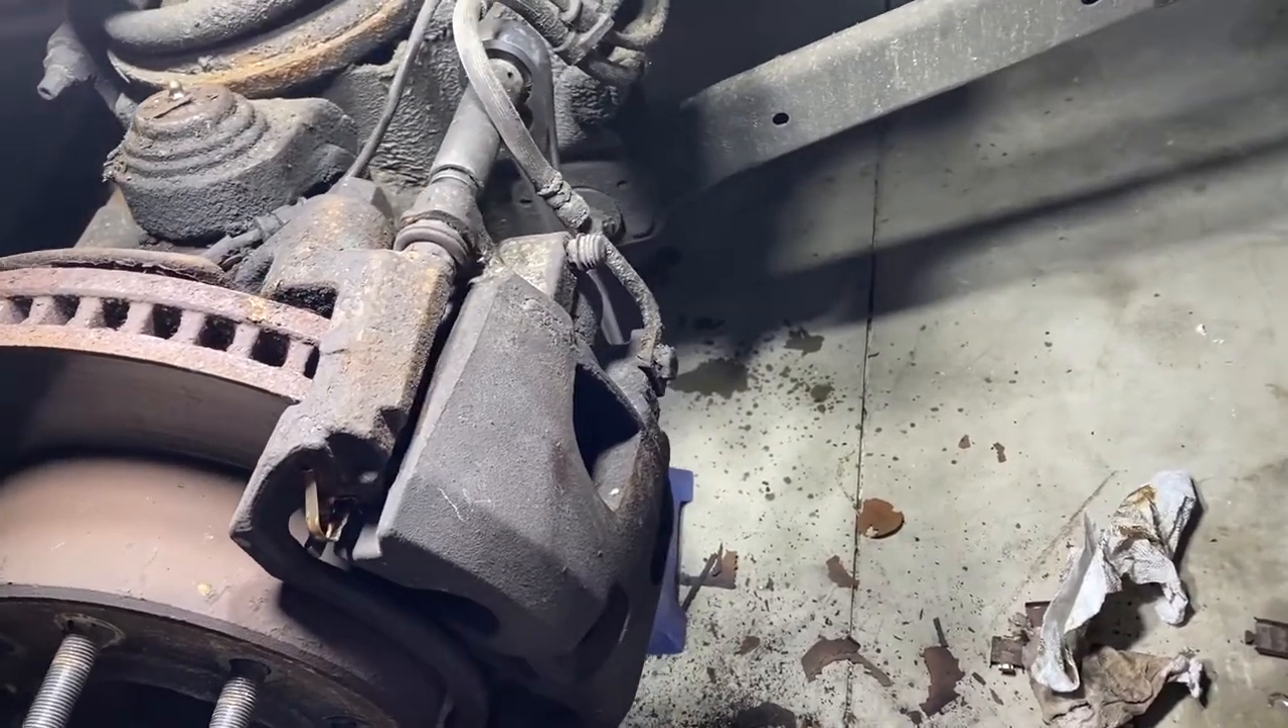We've got the caliper back on.